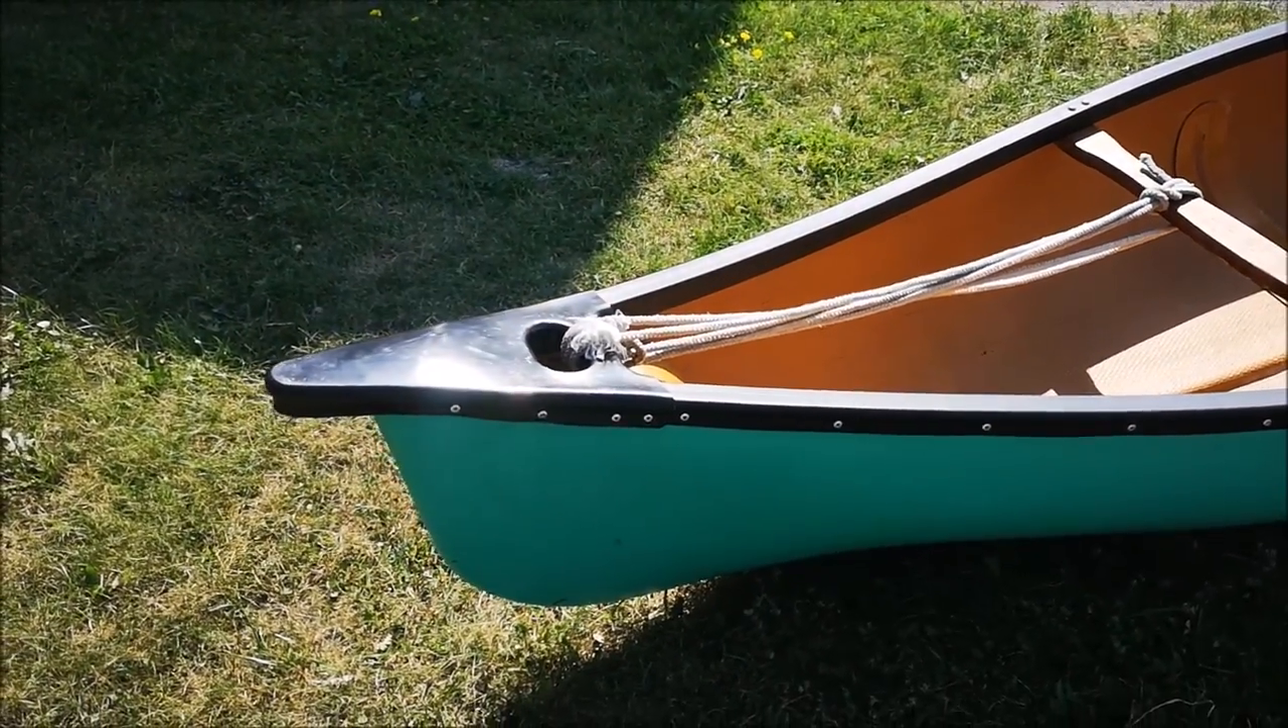The decks didn't fit quite as as nicely as obviously there's an overhang there but they don't they're not meant to fit this particular canoe and they're meant to fit a number of other canoe styles.